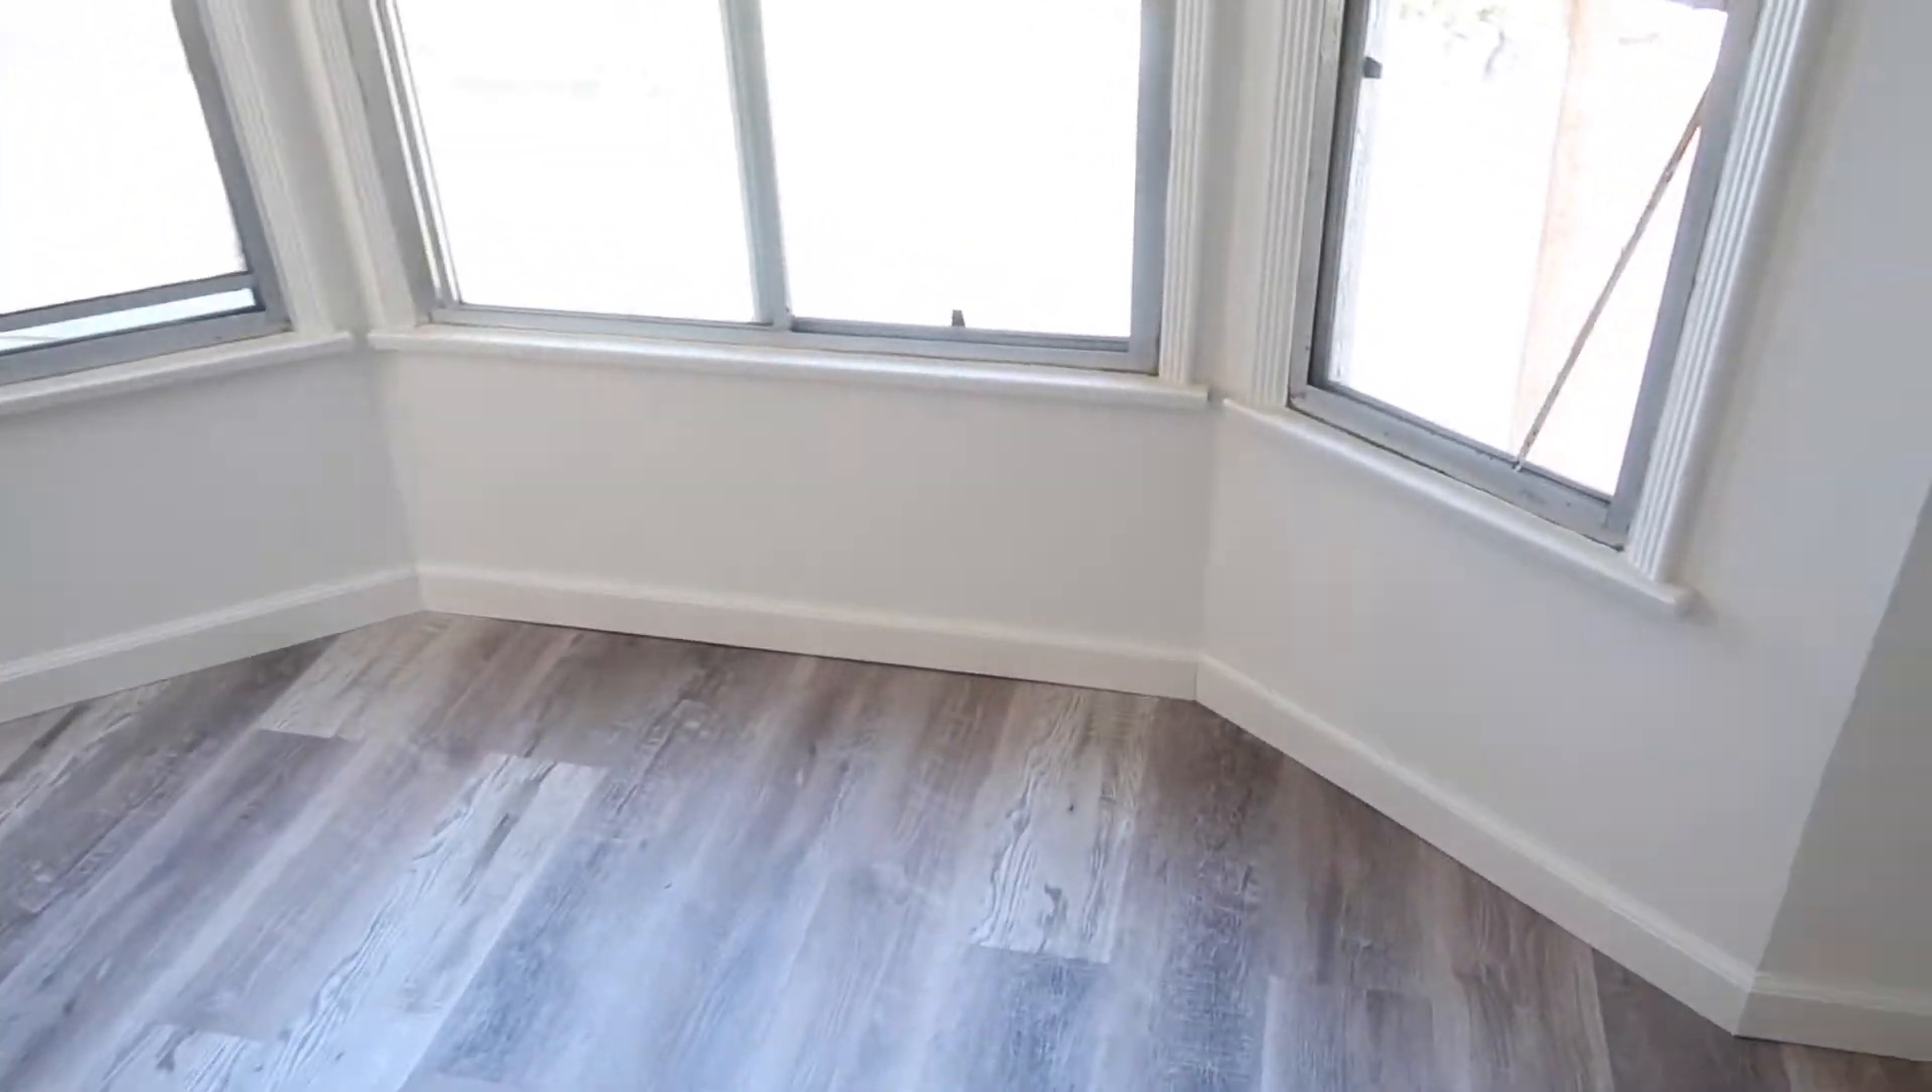I still have to put the doors on the hinges but you can see the baseboards are in and we're going to put a little trim right here underneath the windows in the living room.